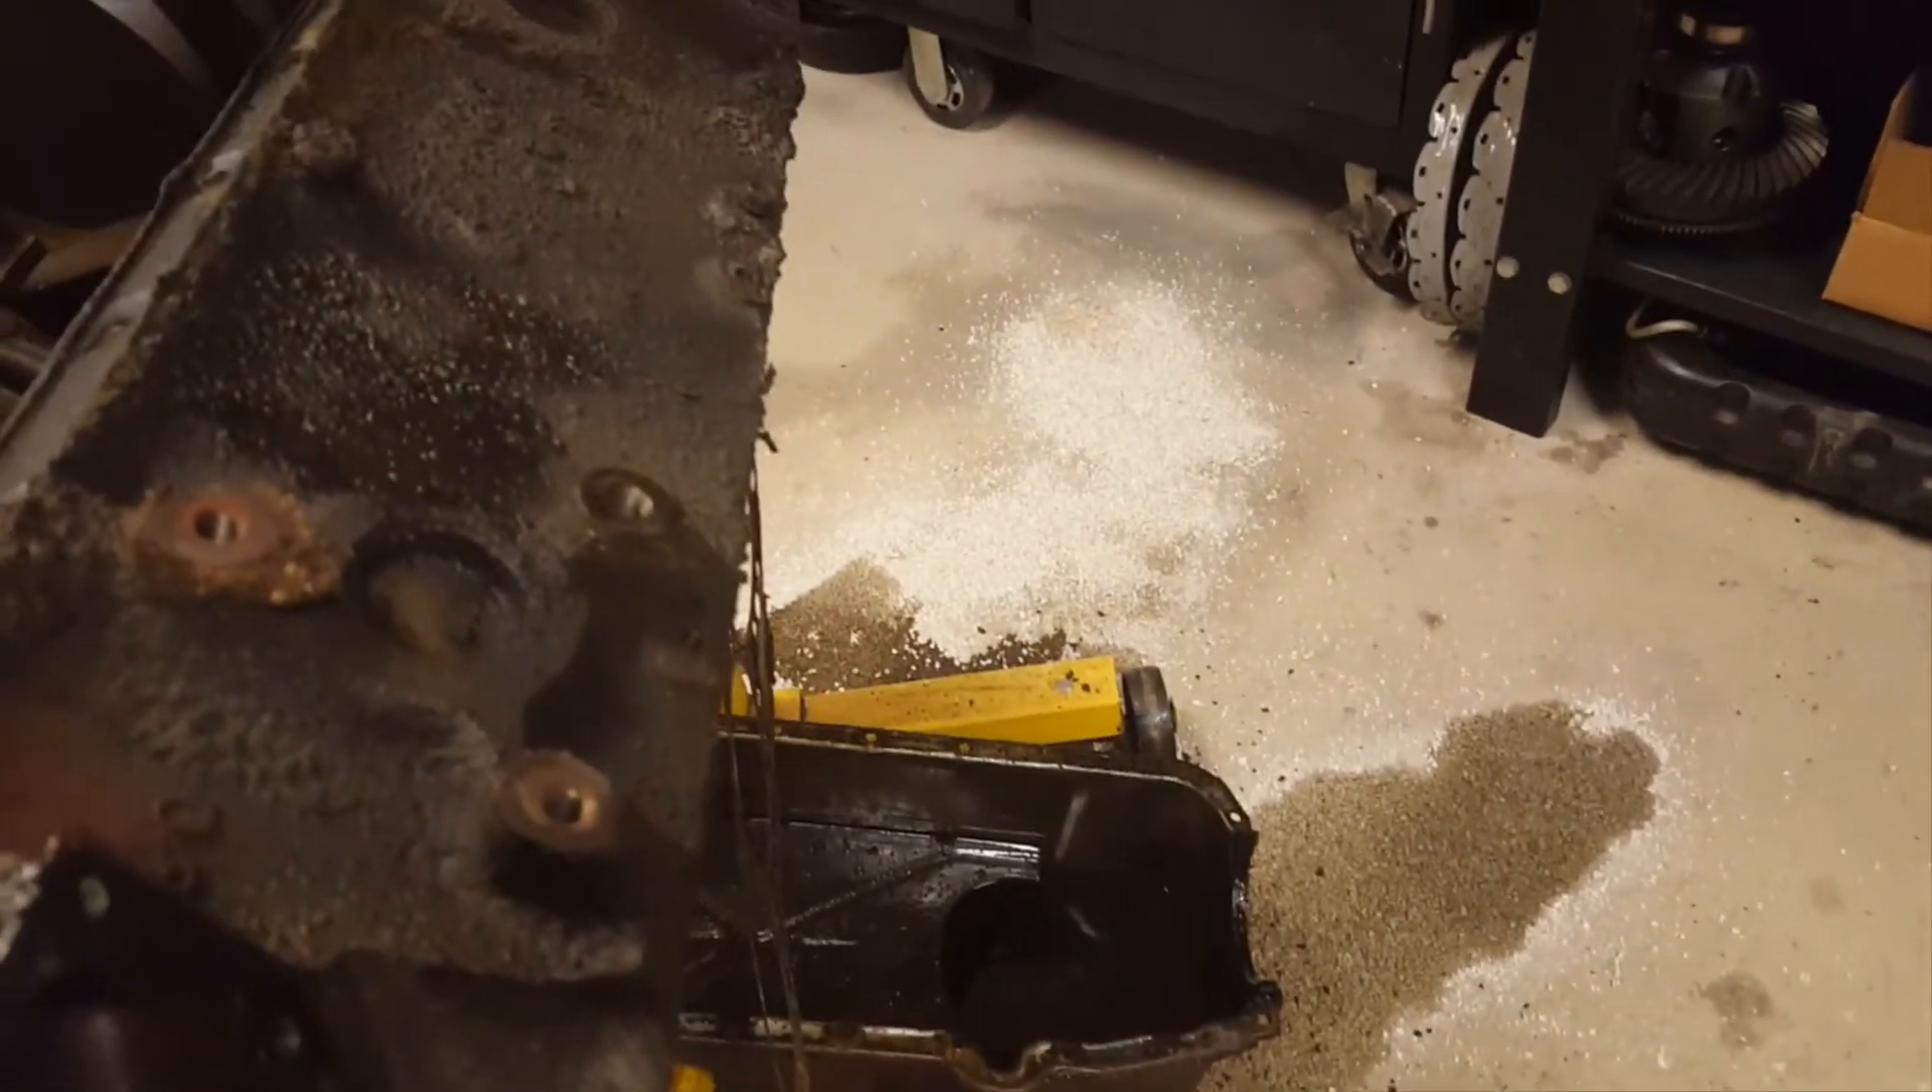All right, we got the oil pan off.